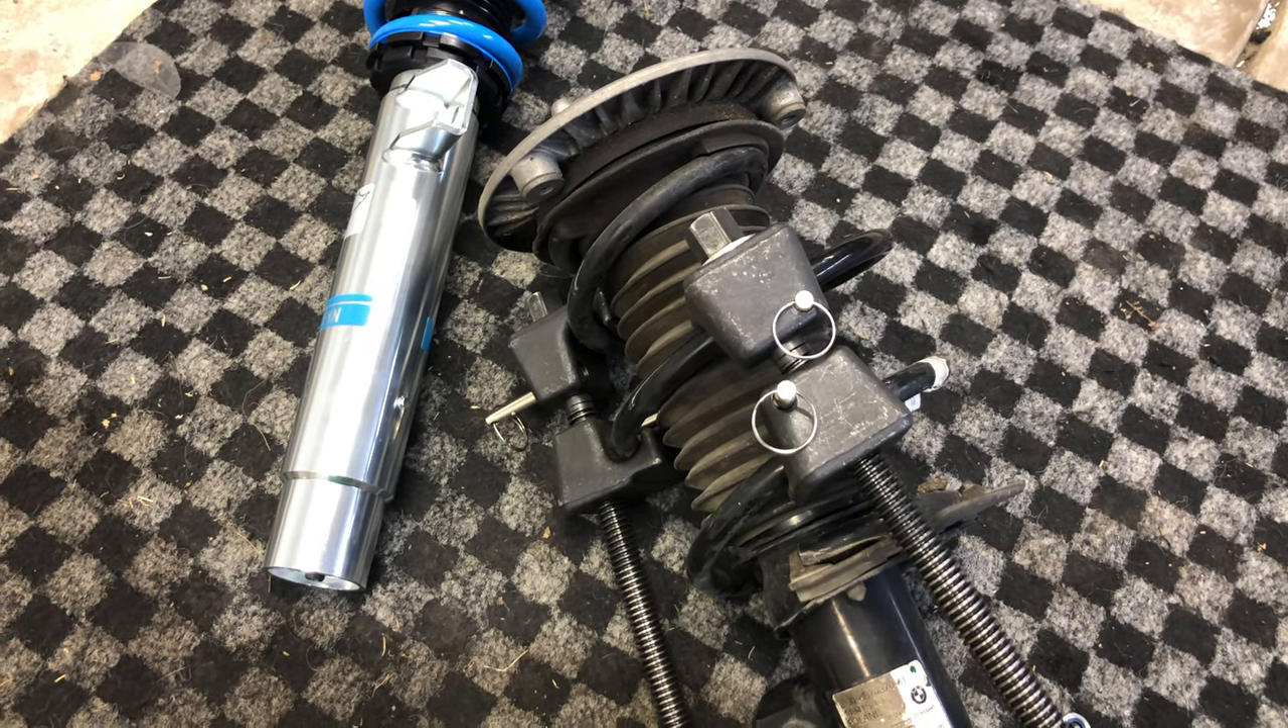Now that I have the spring compressors on the coilover, I can now remove the top hat.